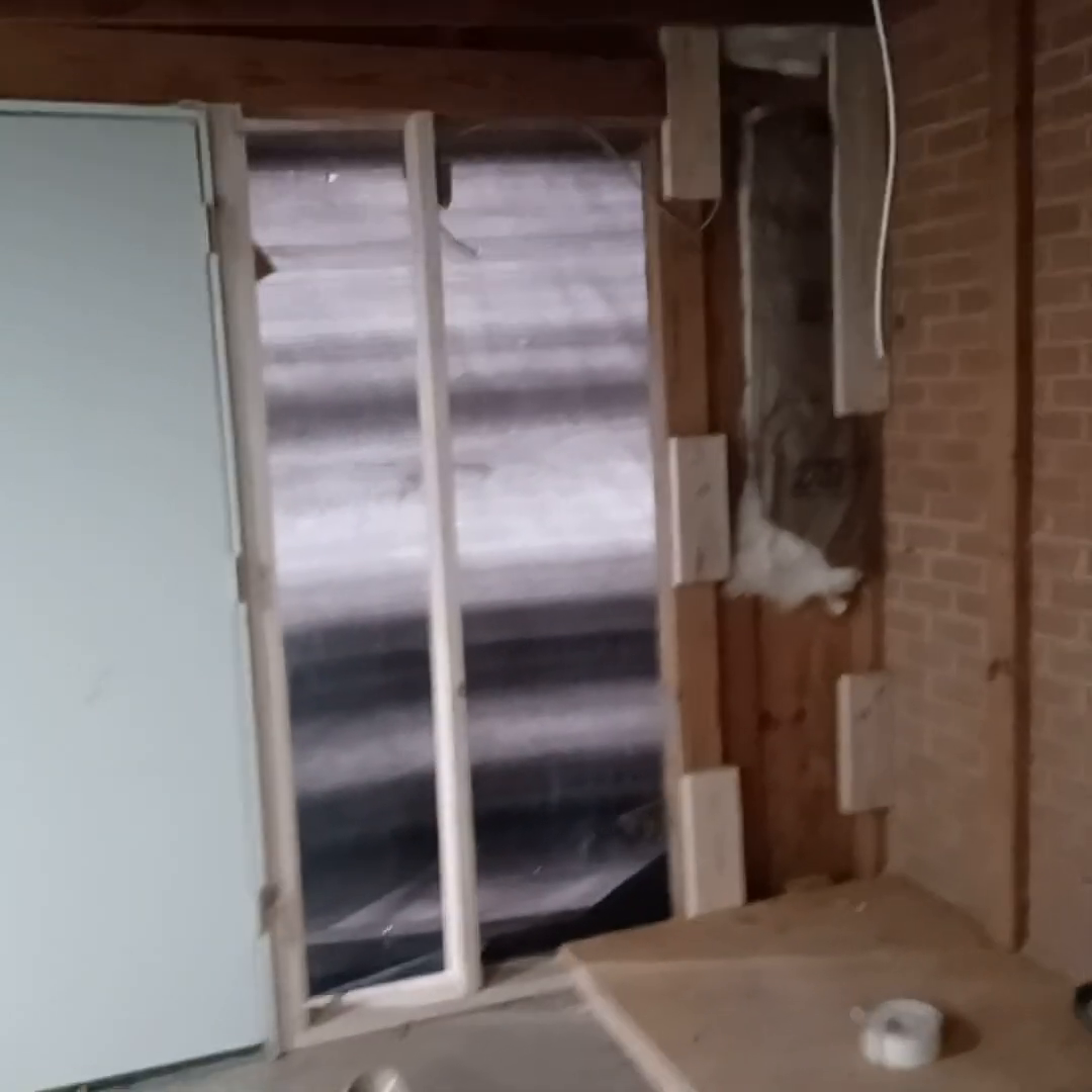We still need another full sheet of sheetrock over here, a half inch.